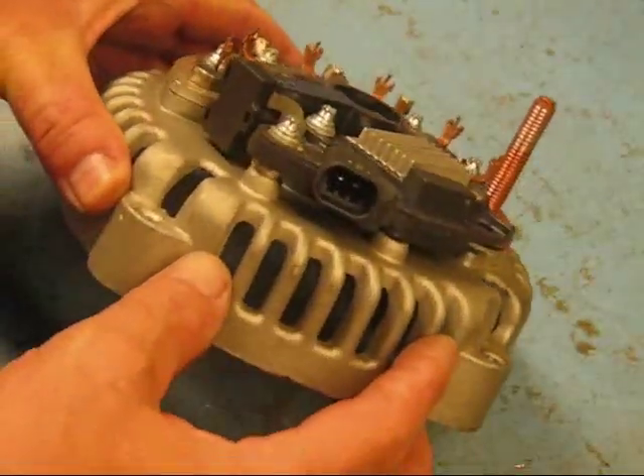Now you can see we have the two prong regulator on there.